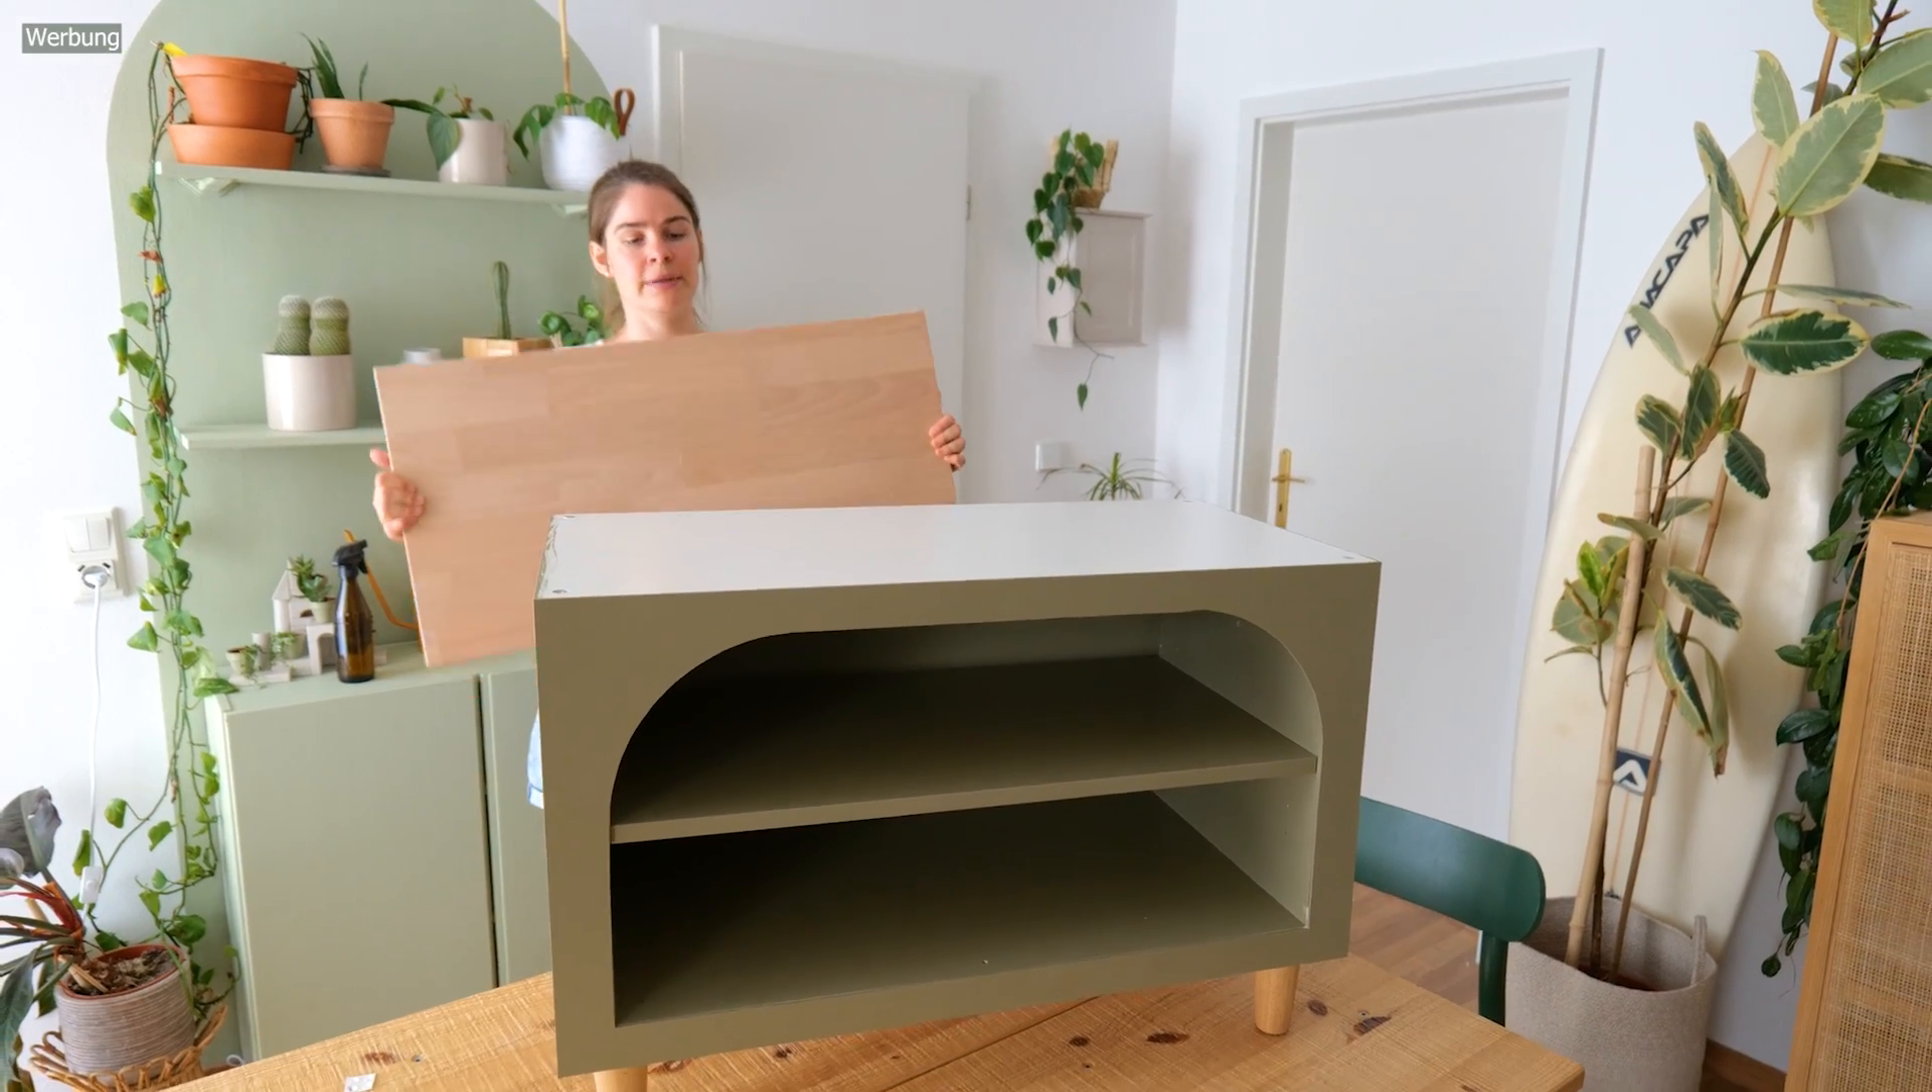So, jetzt fehlt noch die Deckplatte.